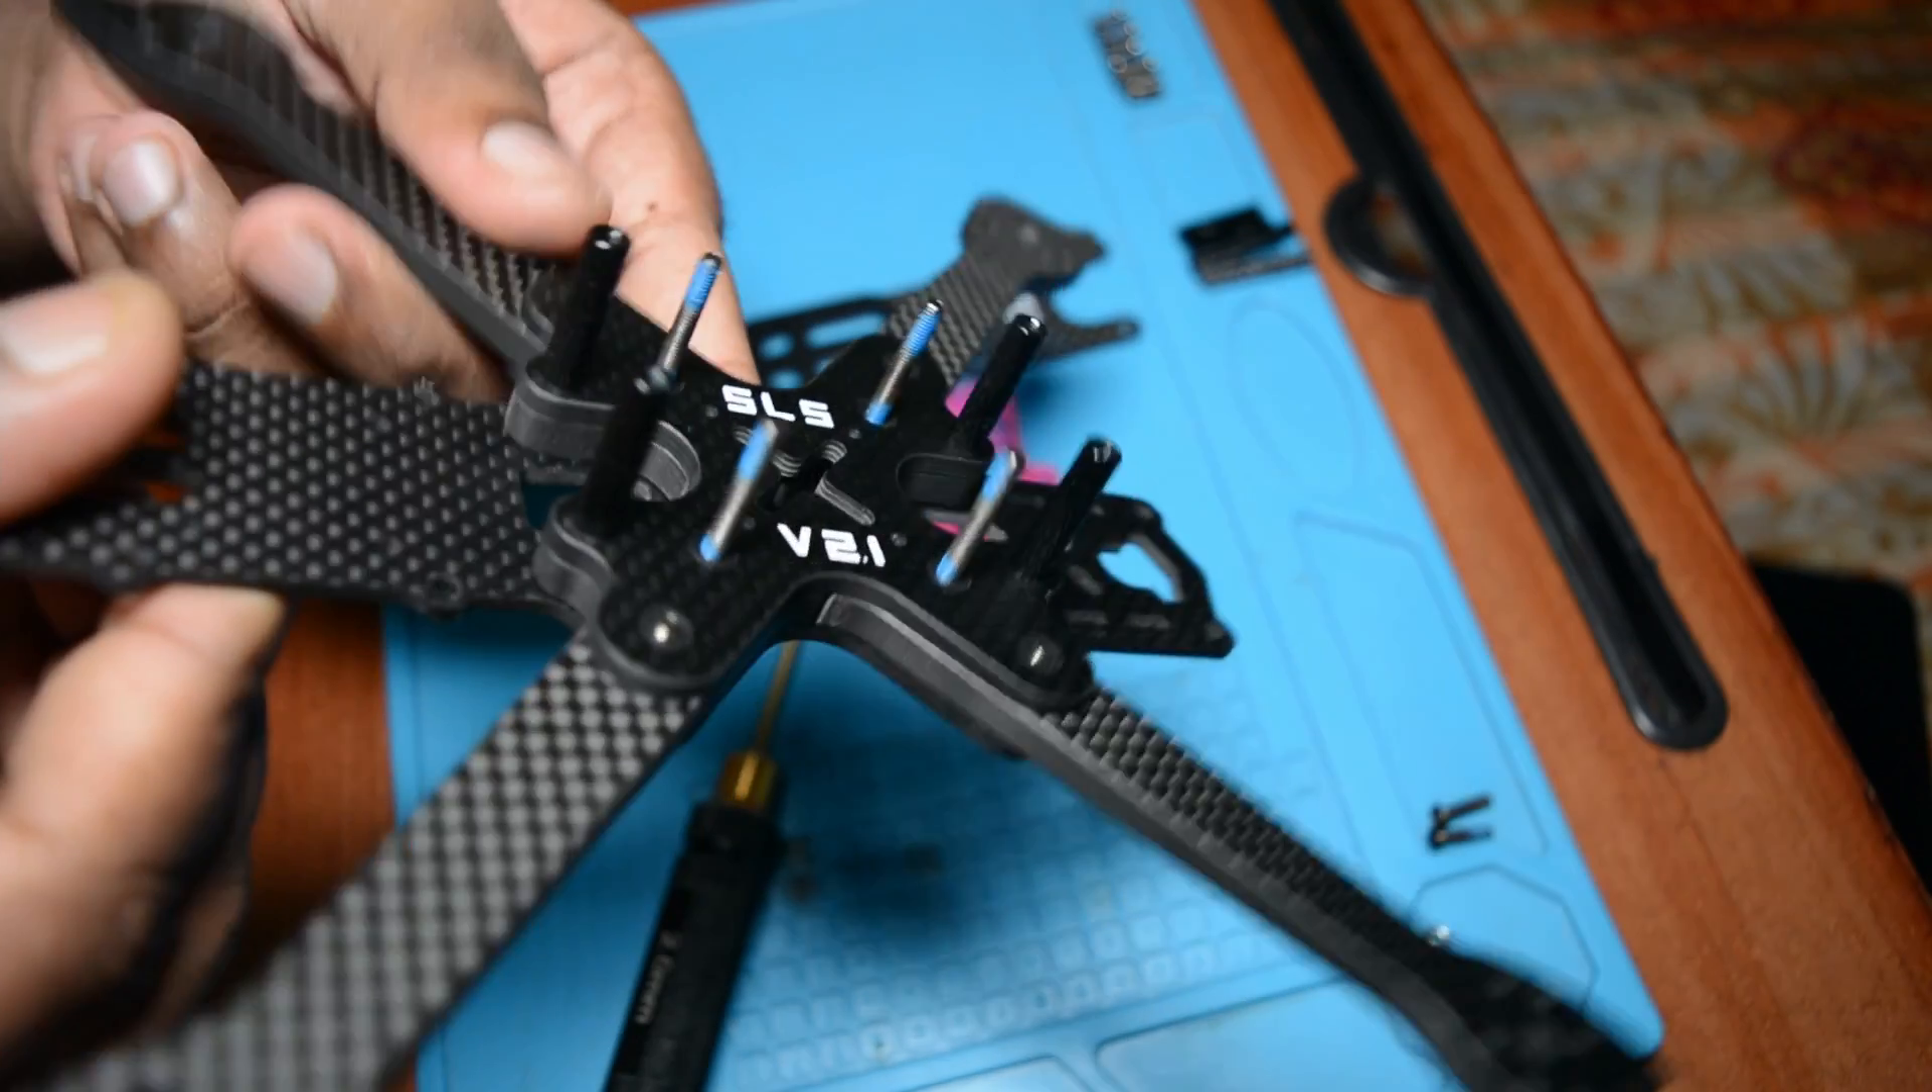See all the four standoffs are installed.